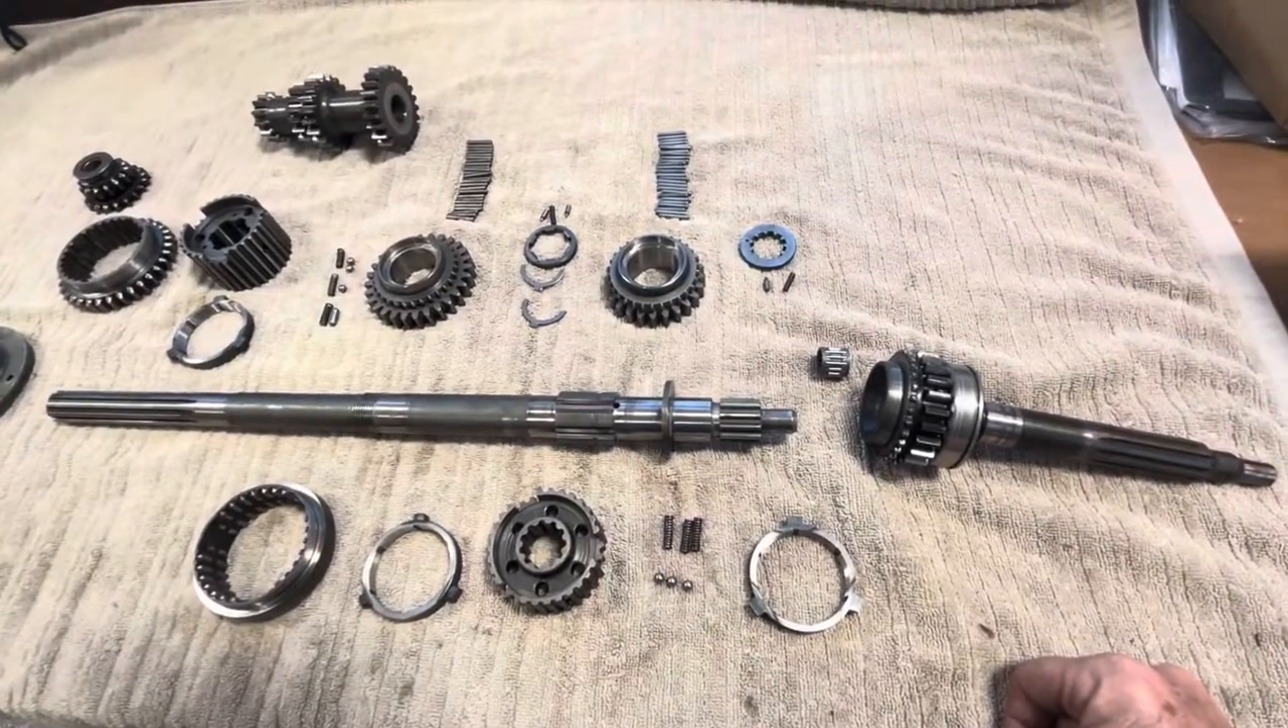You know first thing is obviously I've got the gearbox completely apart and so if you haven't accomplished that yet you know watching this video should help you learn.